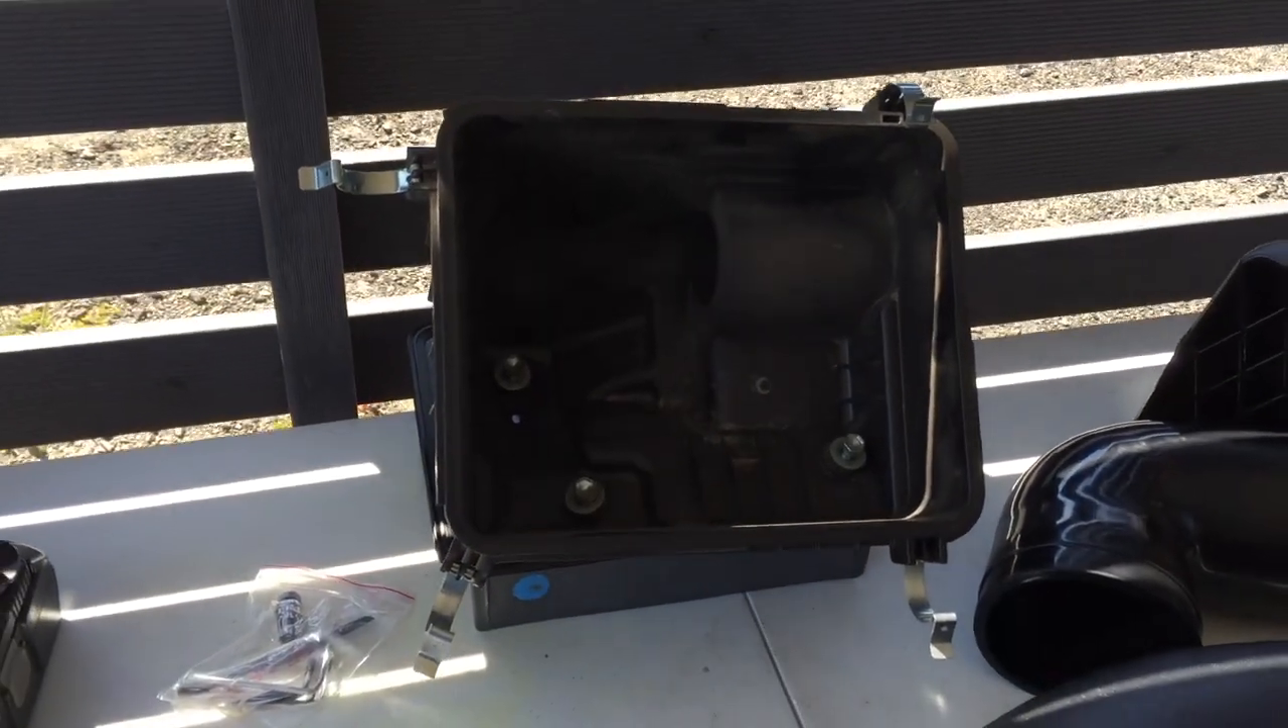Remove the lower housing, which I've done.